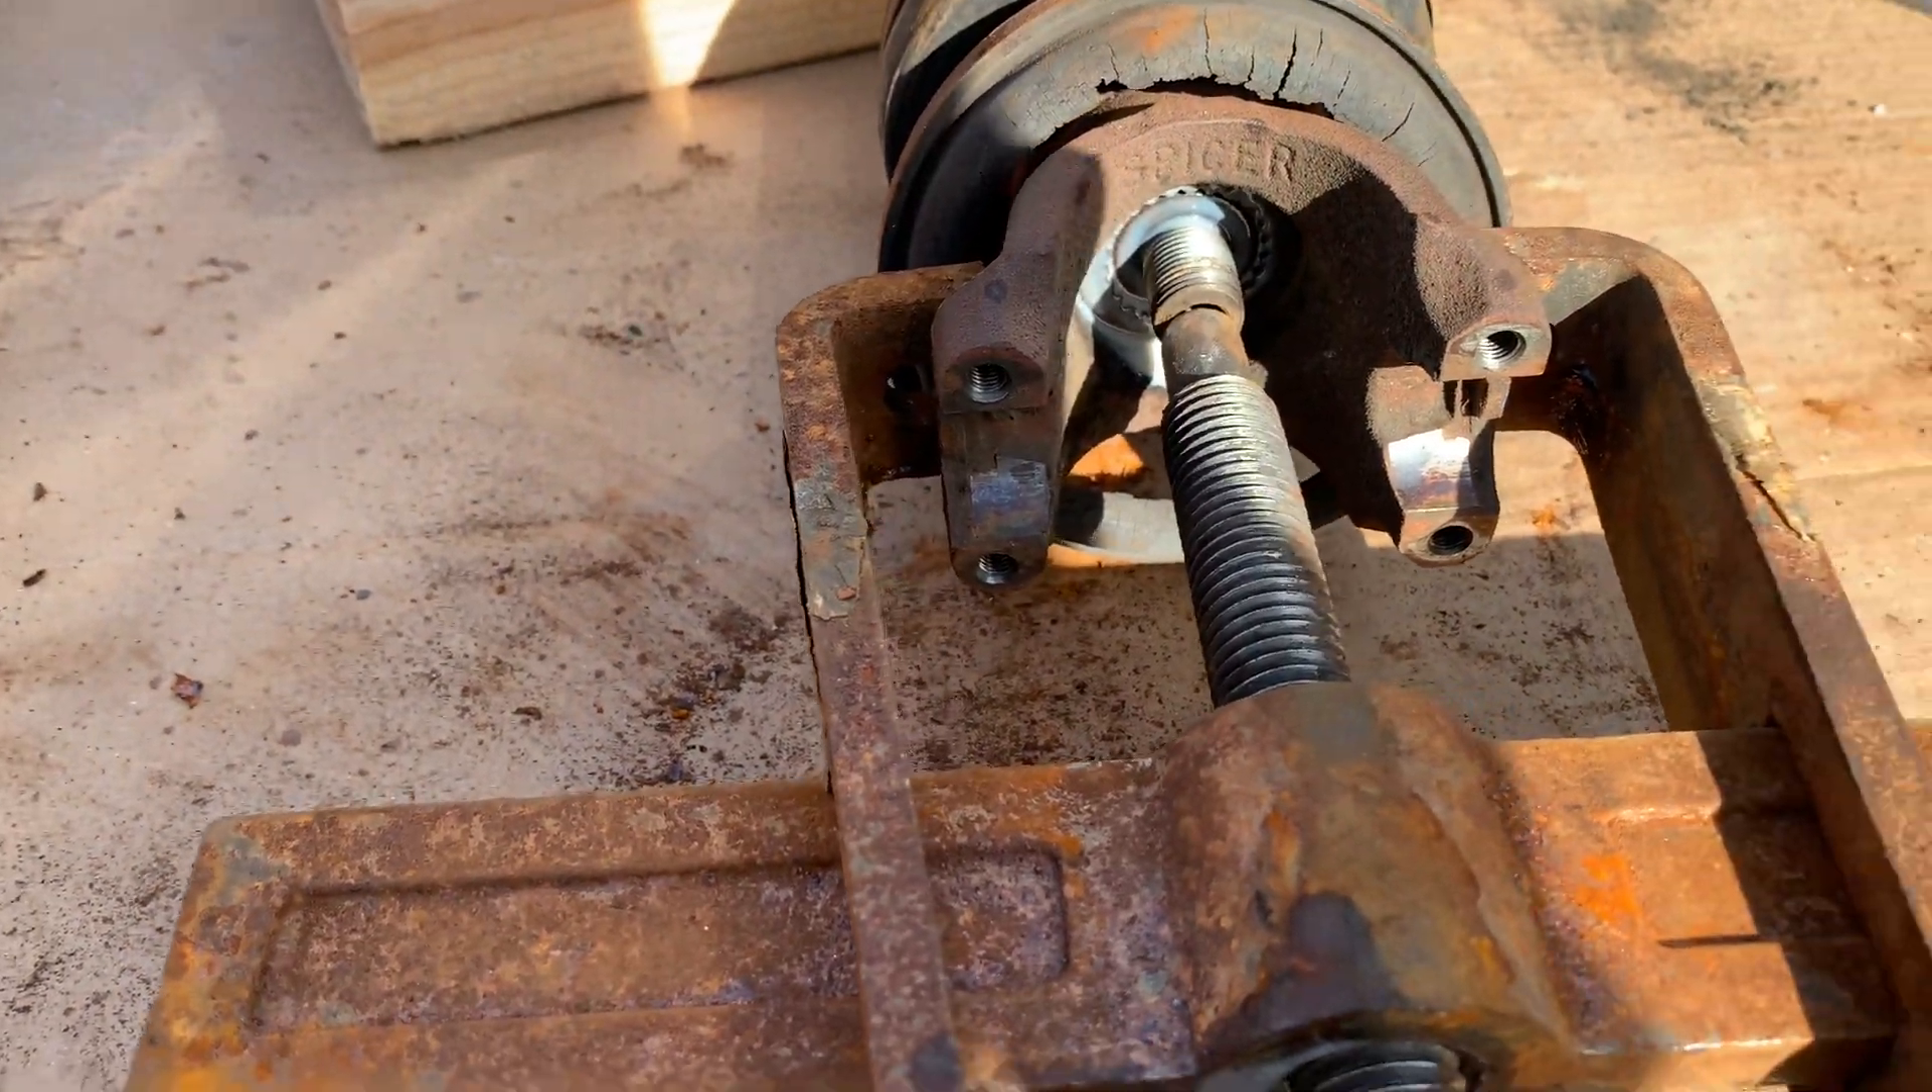Okay, so far, I got the OG gear puller hooked up.